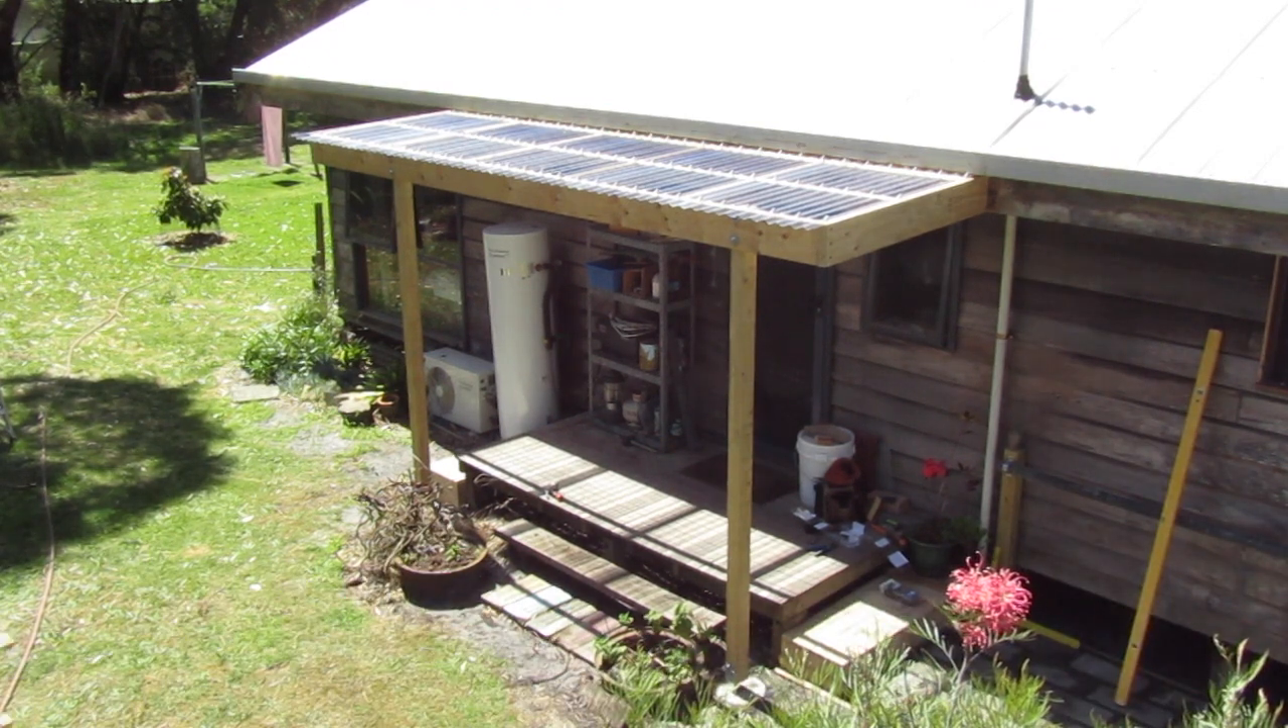The installation of this last panel concludes the final step in our back door entry renovation.